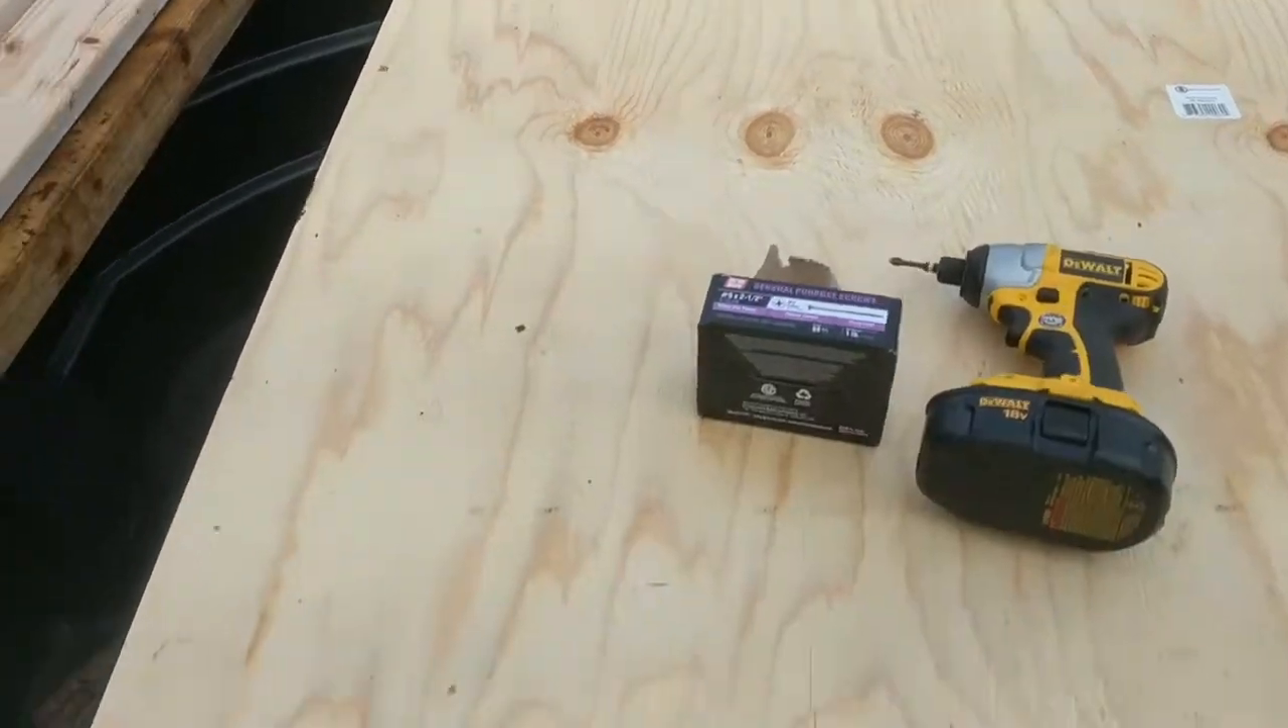So I got the board all laid out and I'm just gonna put screws on each end.